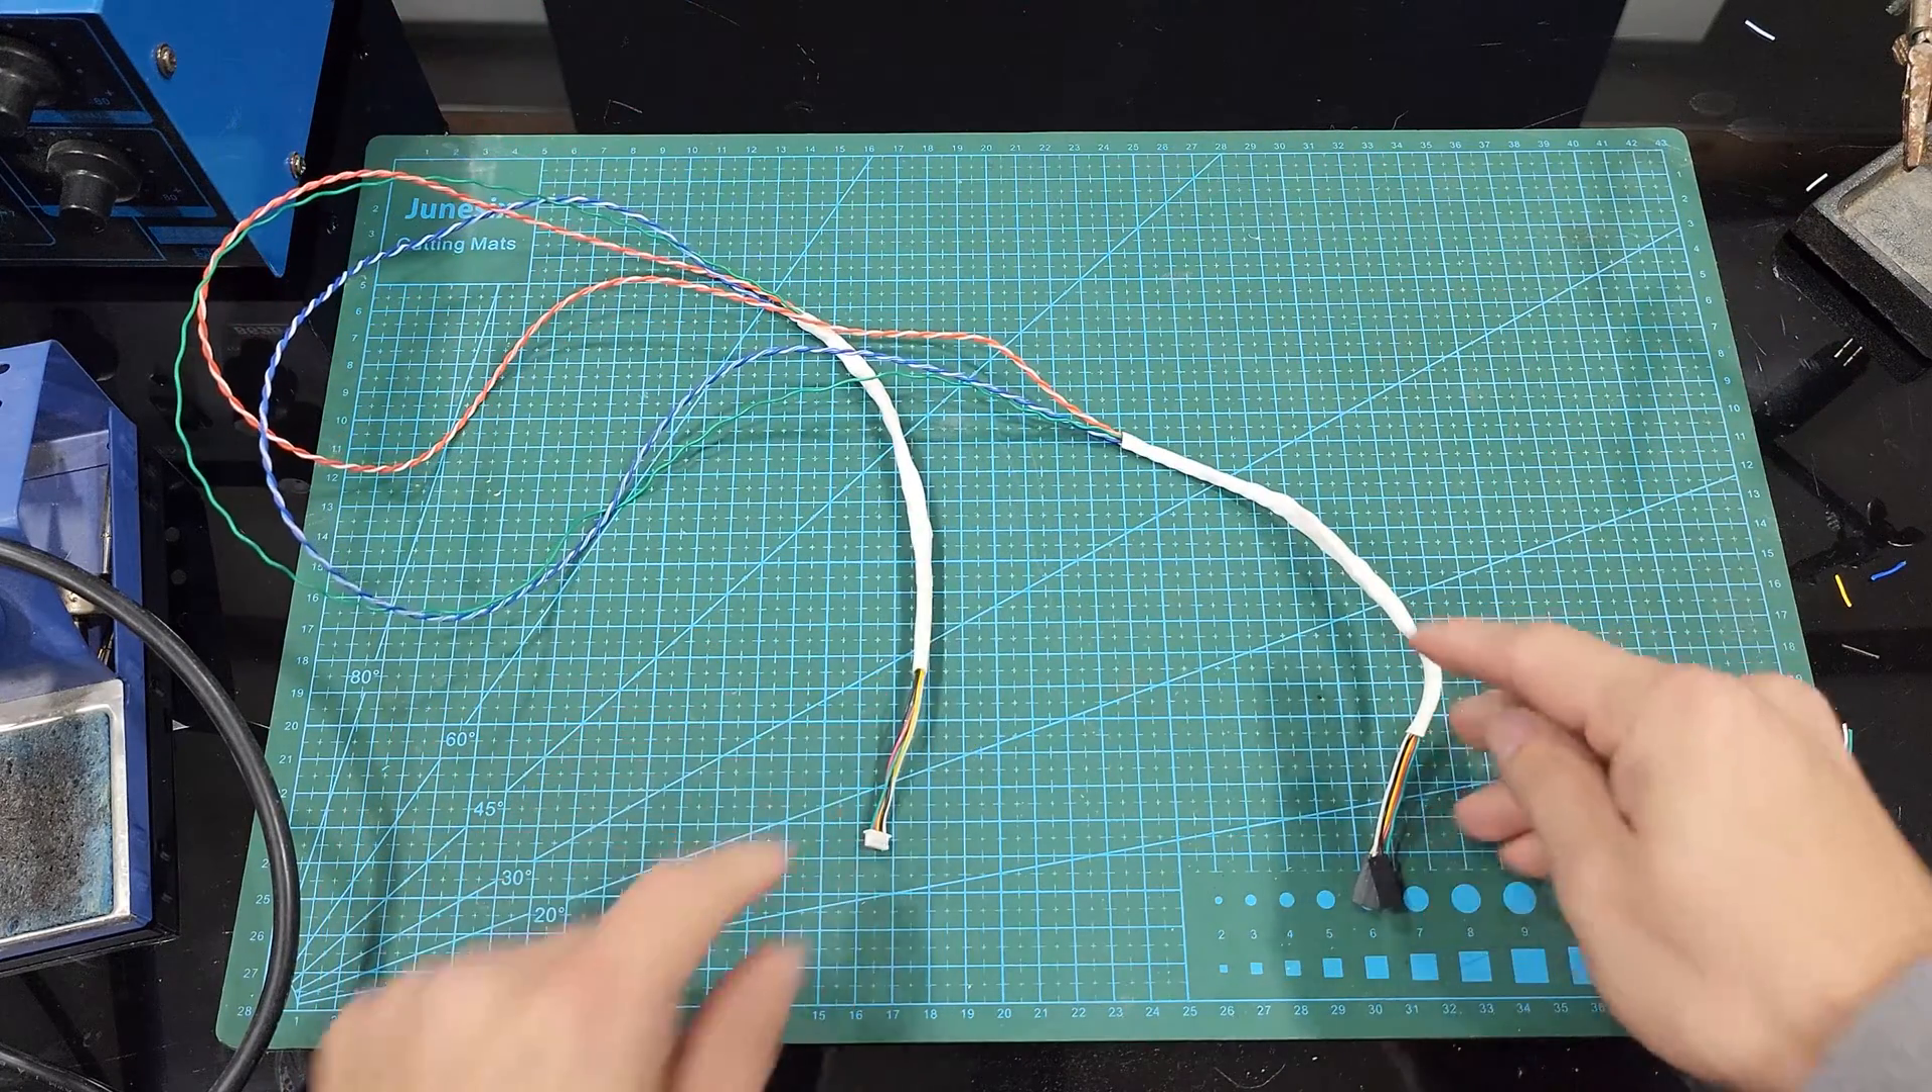And with the heat shrink done, you should have a fully spliced together and extended cable for the automatic bed leveler.